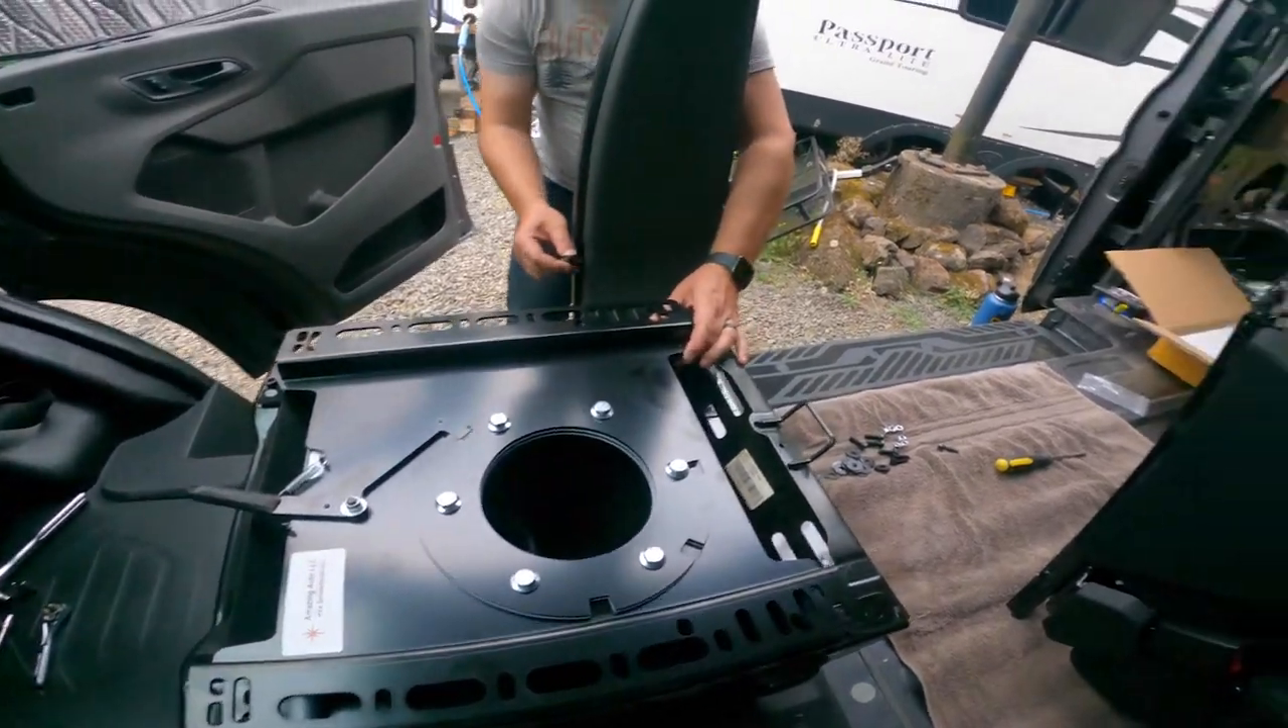But as of right now, we got the seat off.